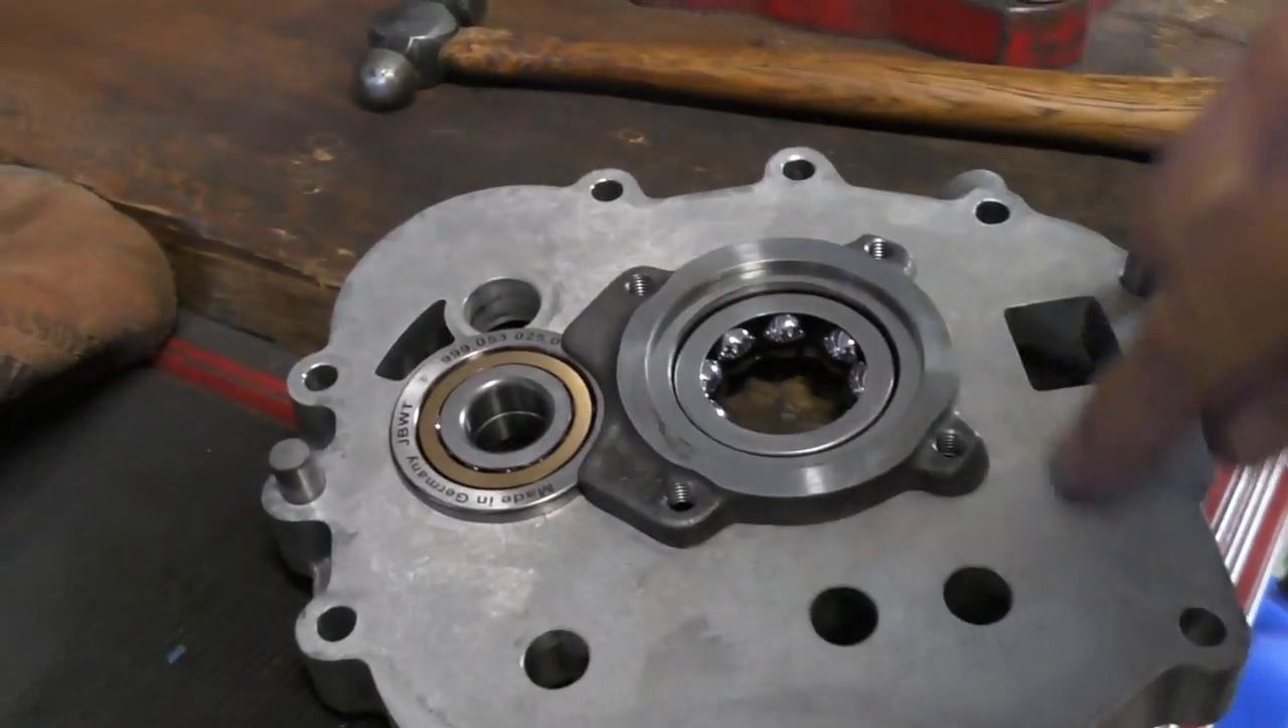It's our bearings sitting in there very nicely.